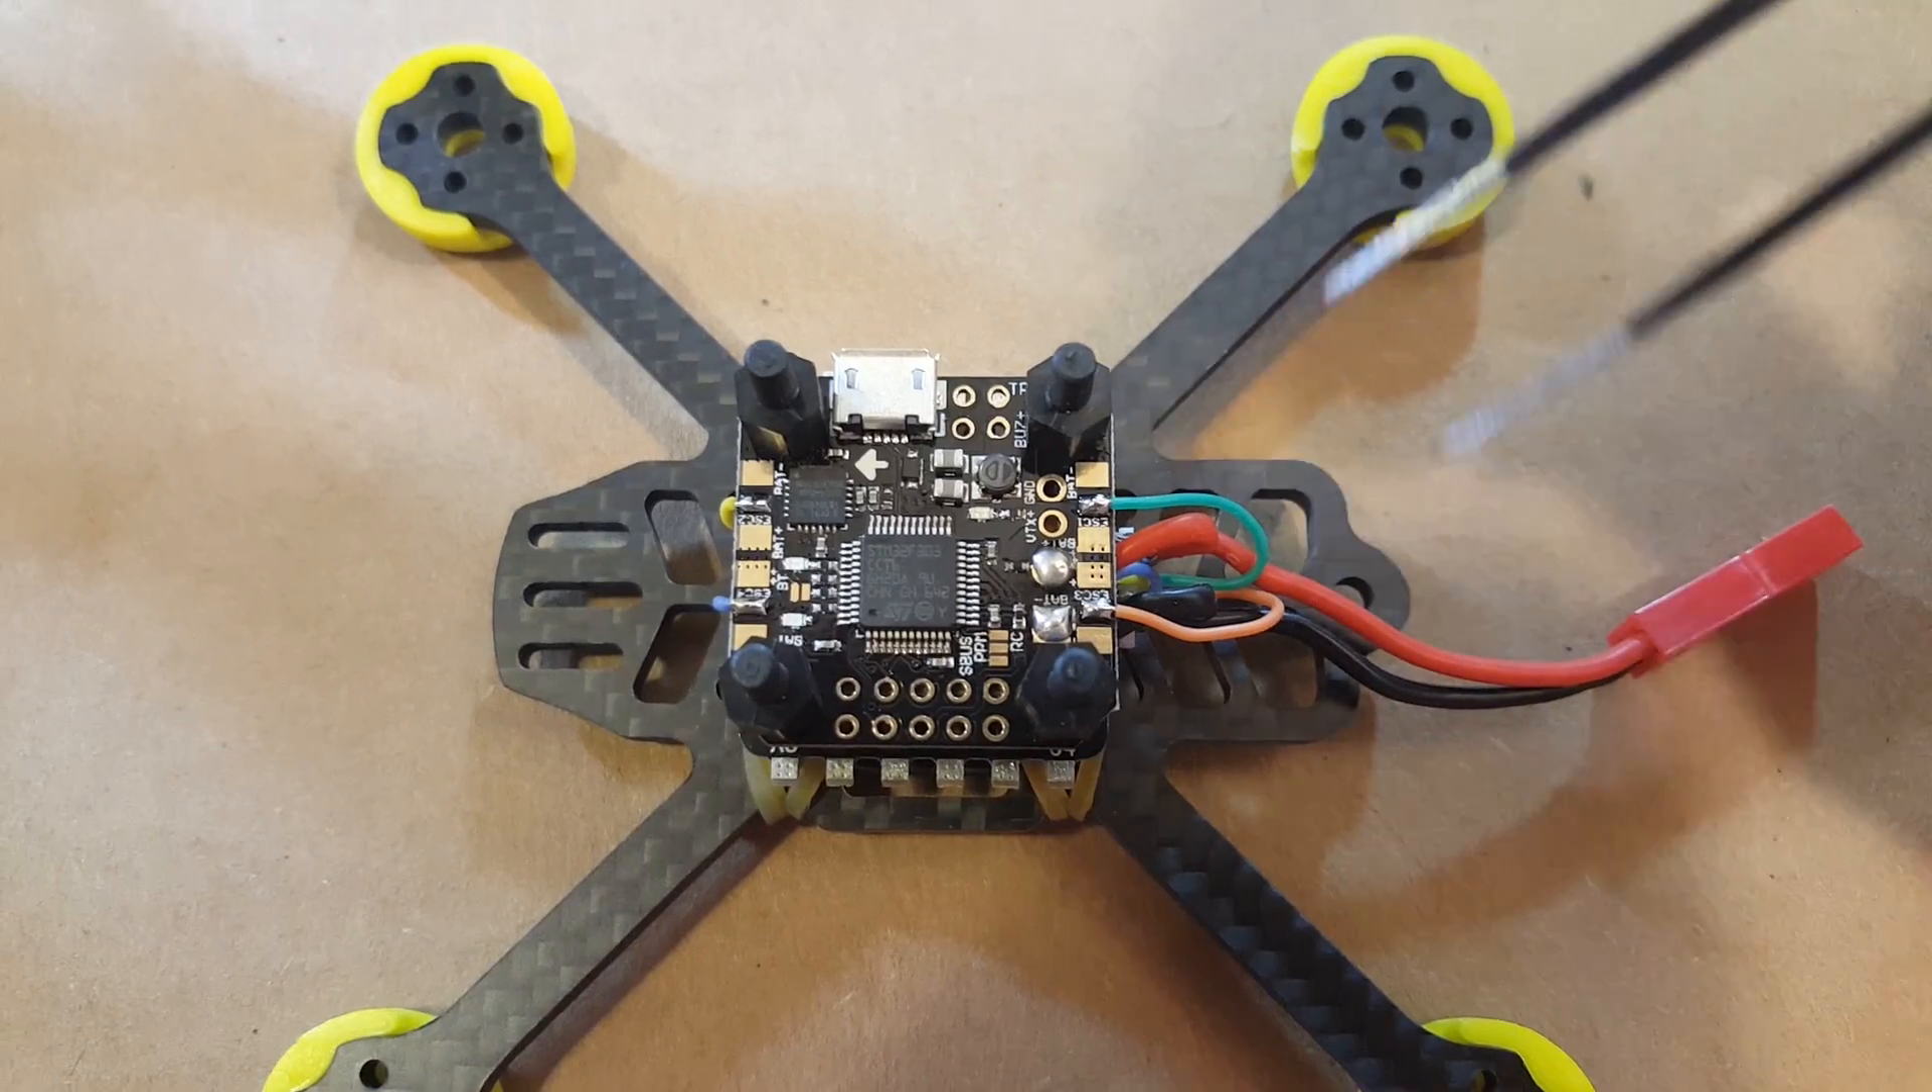Okay guys so I got the Pico BLX flight controller mounted I got my four ESC signal wires here.